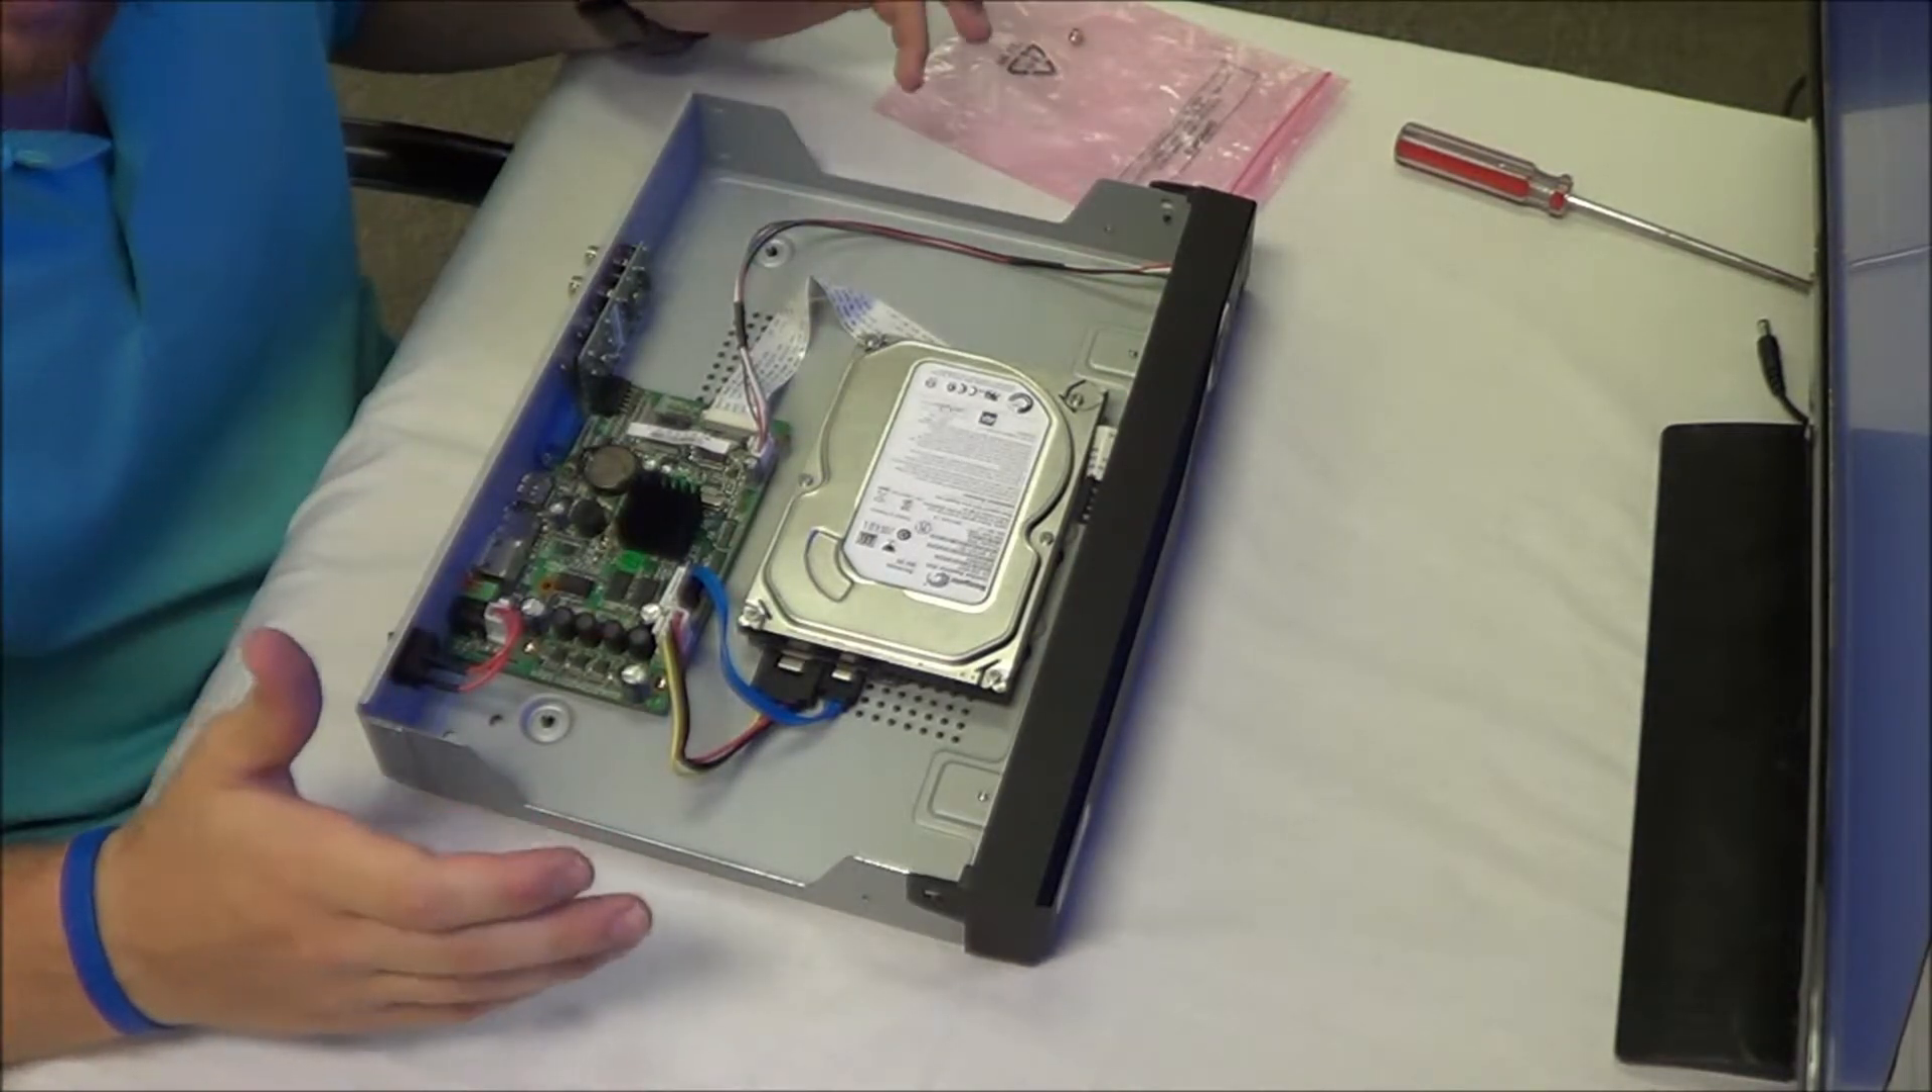Now we have the hard drive installed.